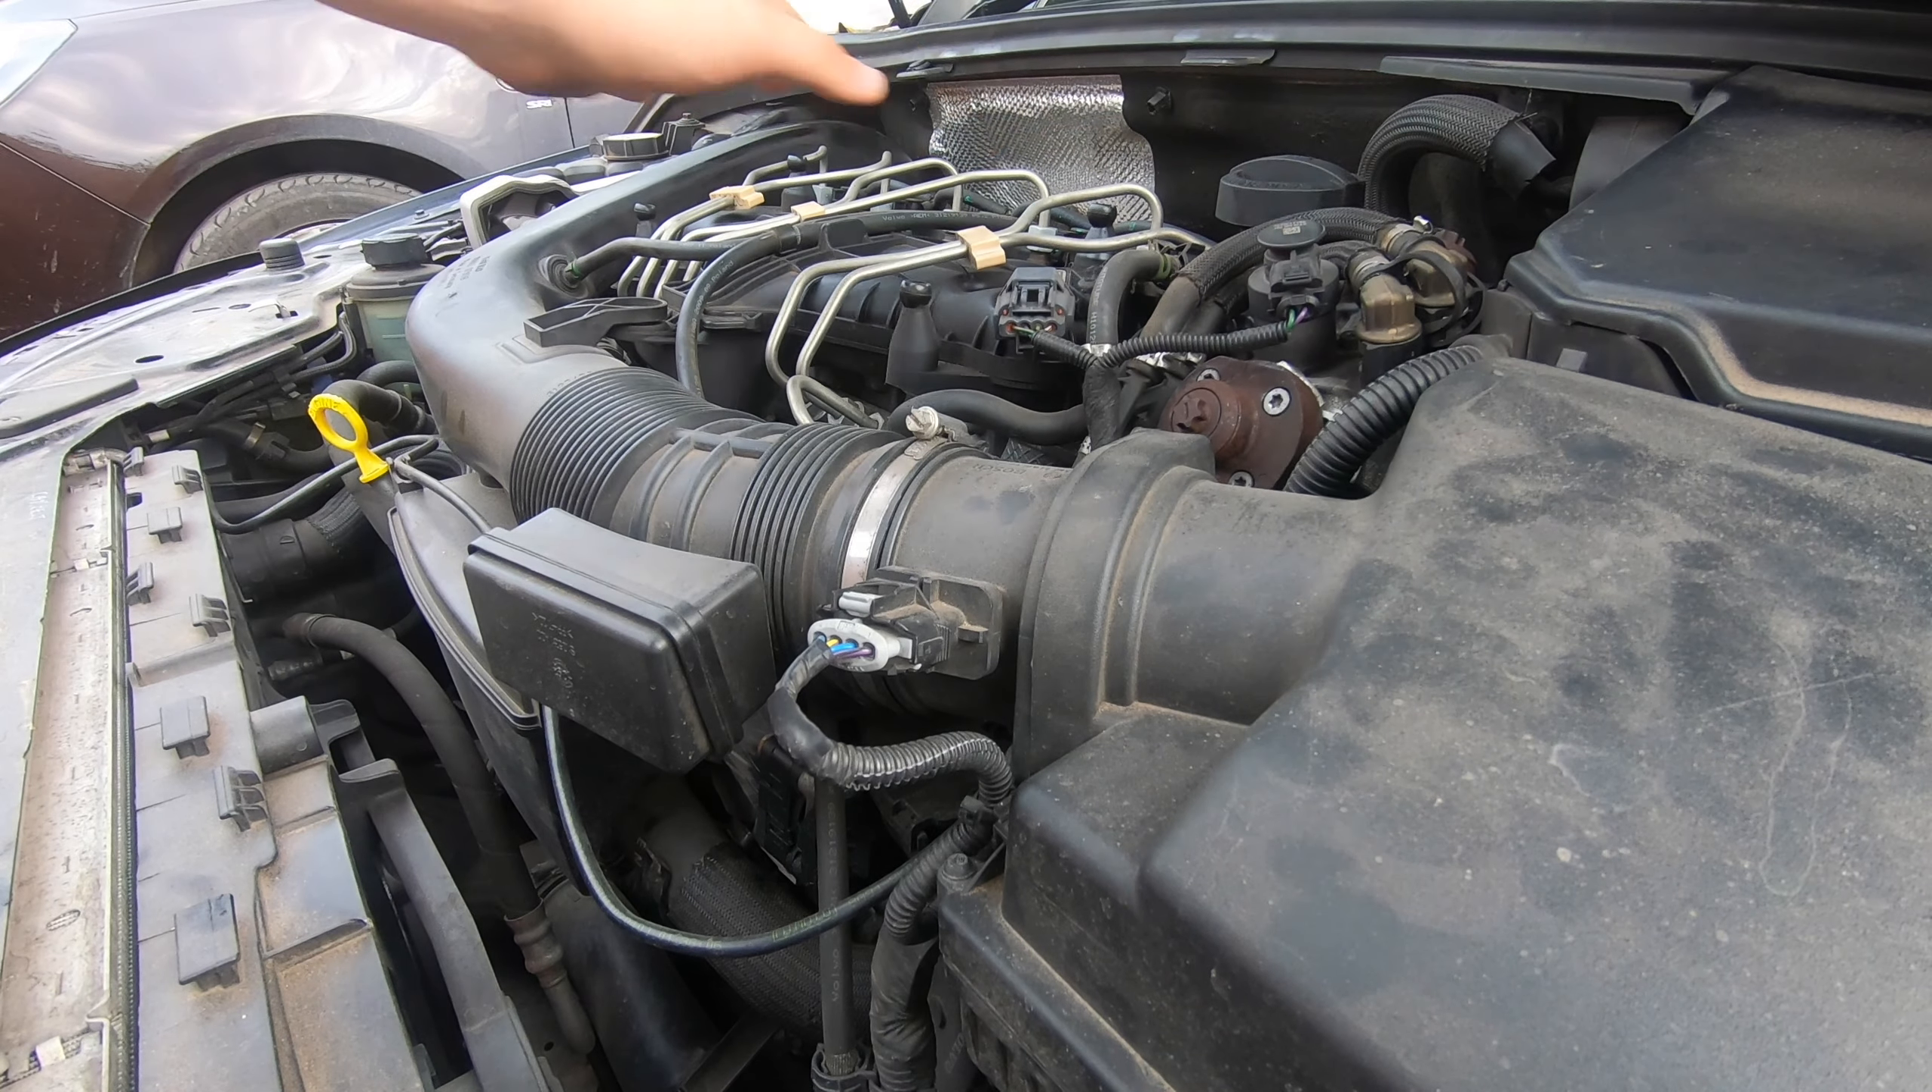I've removed the engine cover here as well, that's why it hasn't got the Volvo cover on it.